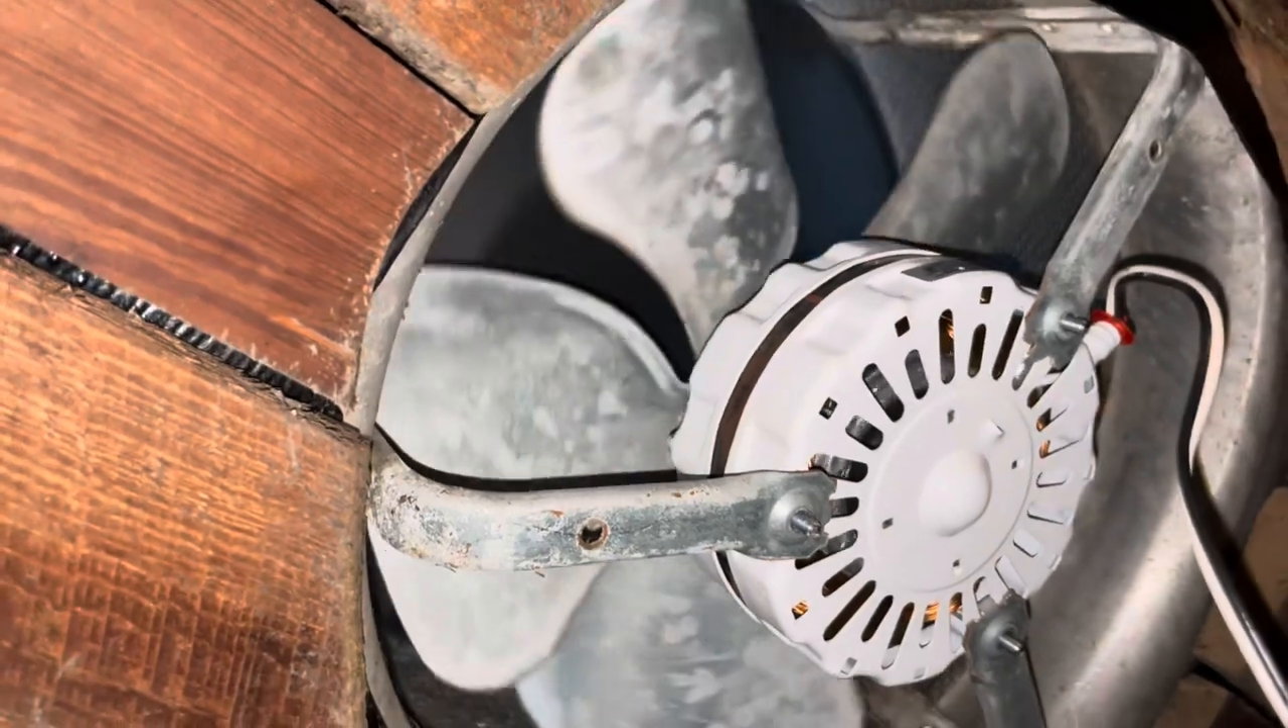New fan is in there.